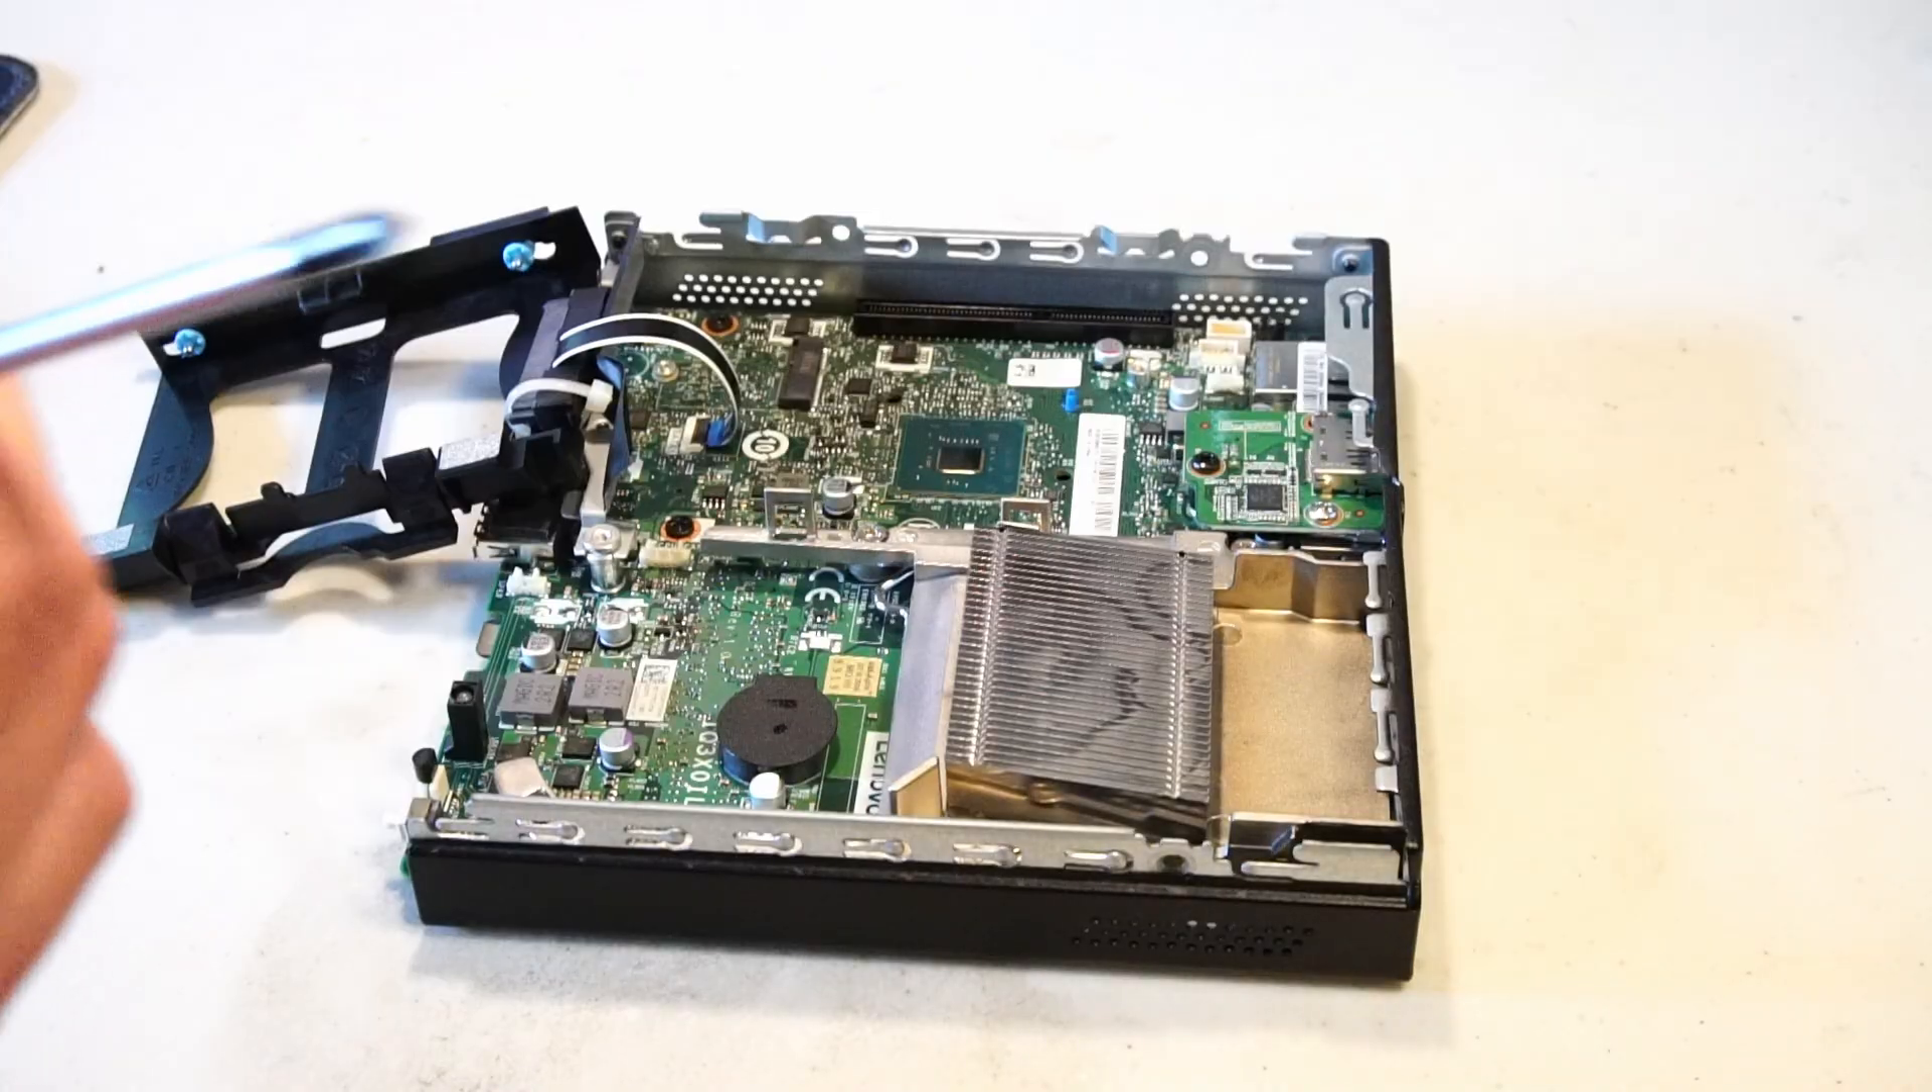So I've already blown the dust out and given this fan a good cleaning but I haven't removed the heatsink yet so let's do that.